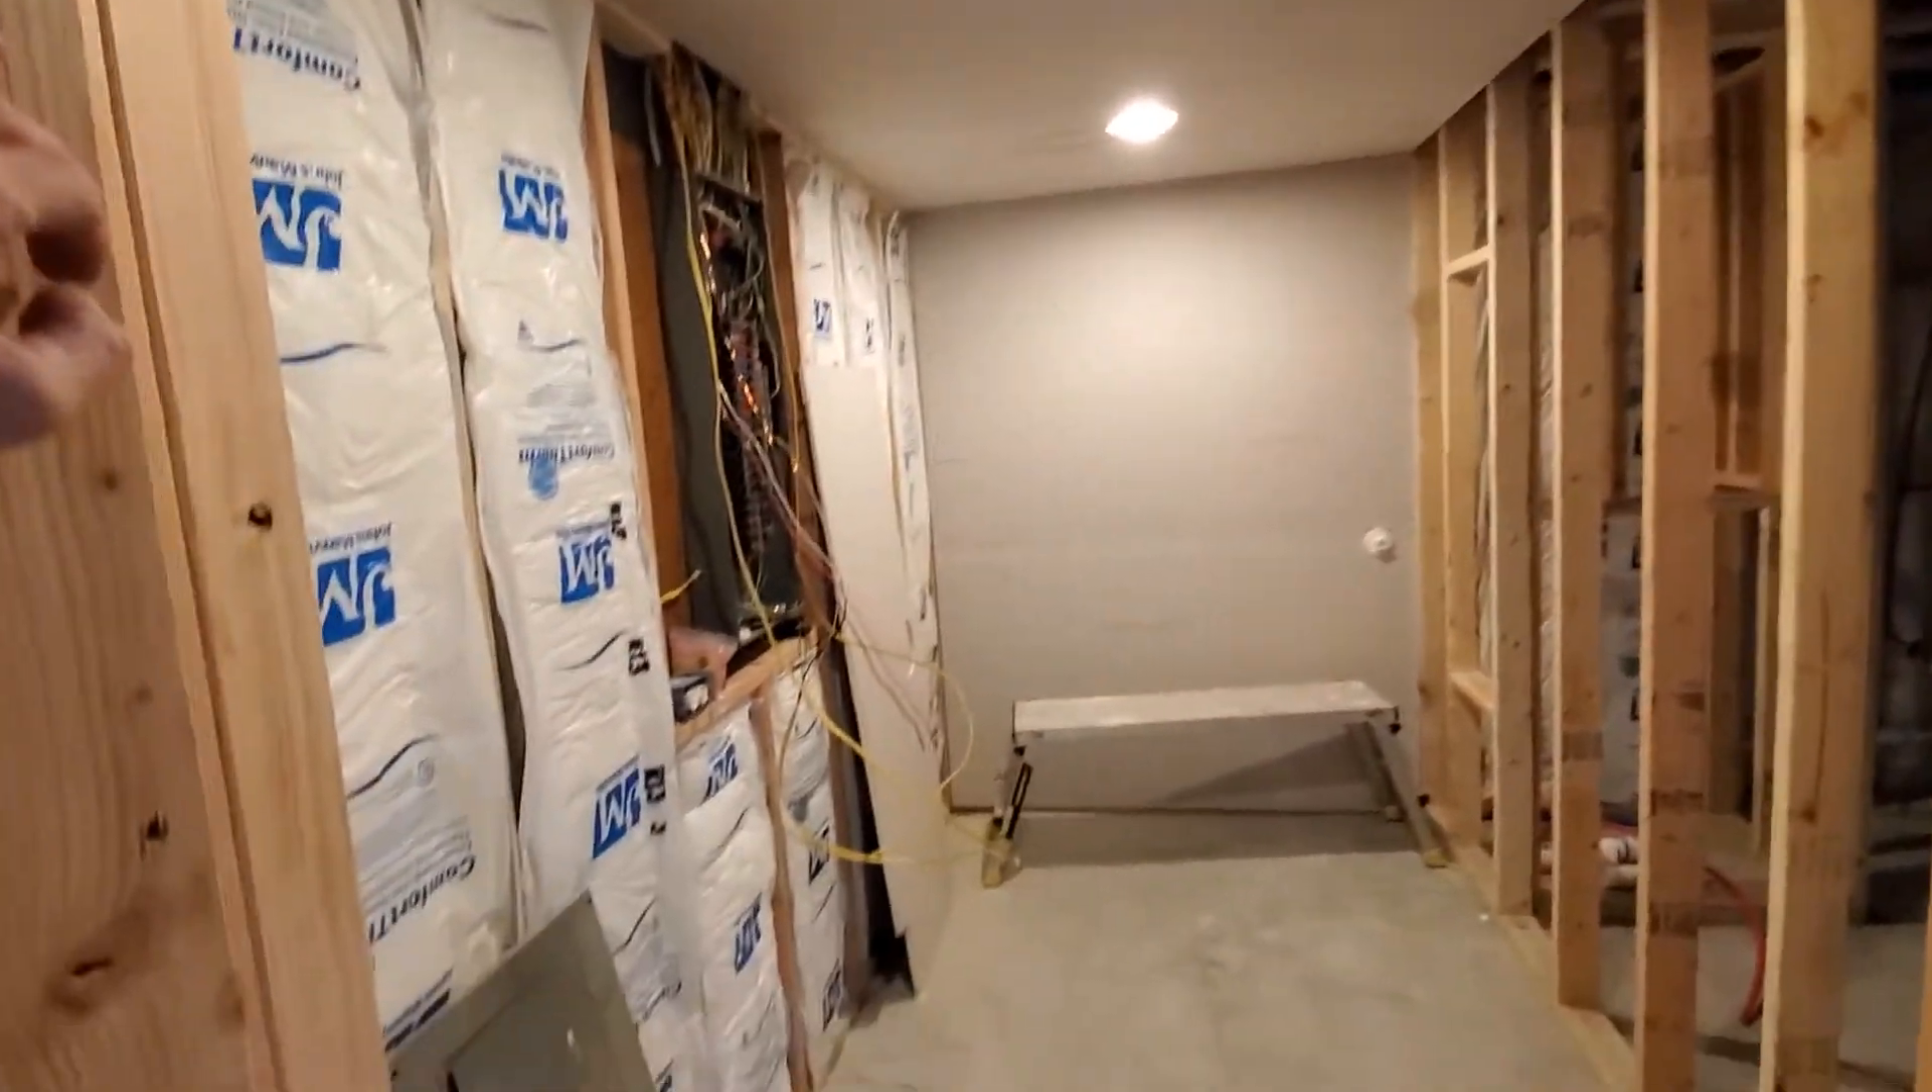This is the walk-in closet and still have some drywall left but i think he's waiting for me to get done with that electrical and then we'll get this room drywalled up.